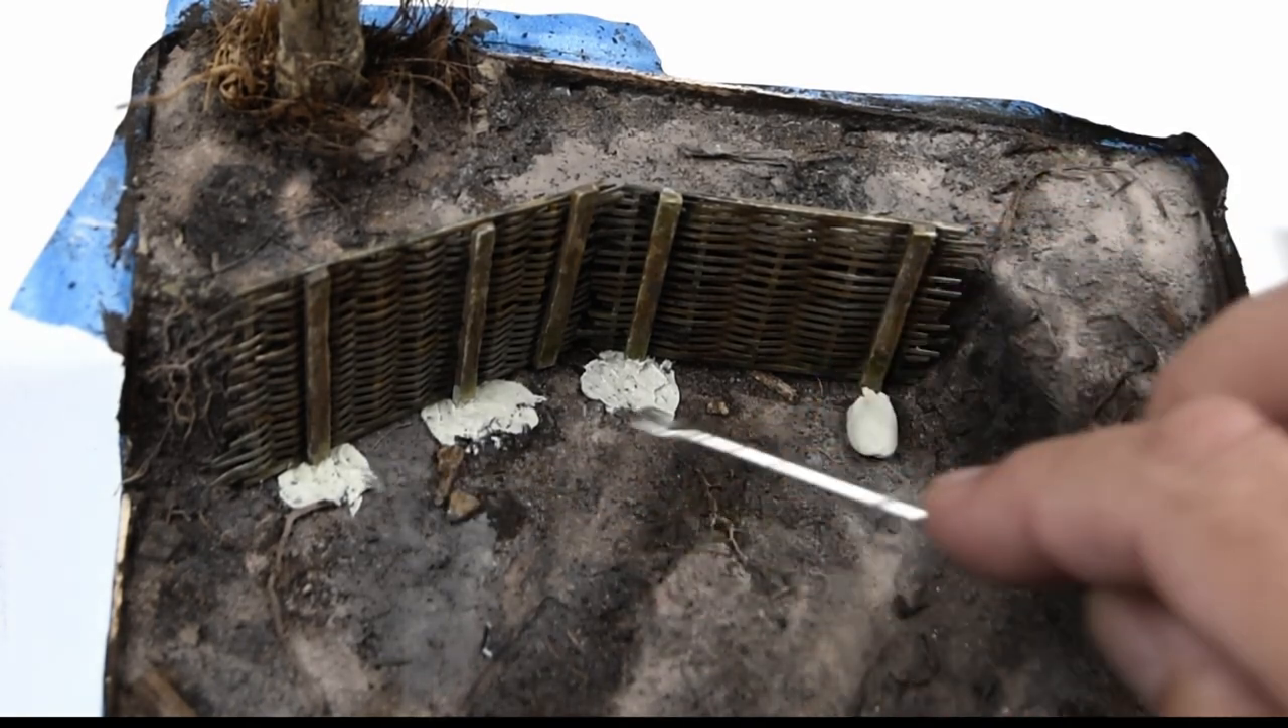So I've added the fencing into the scene and now I'm just using the magic sculpt to integrate it fully.